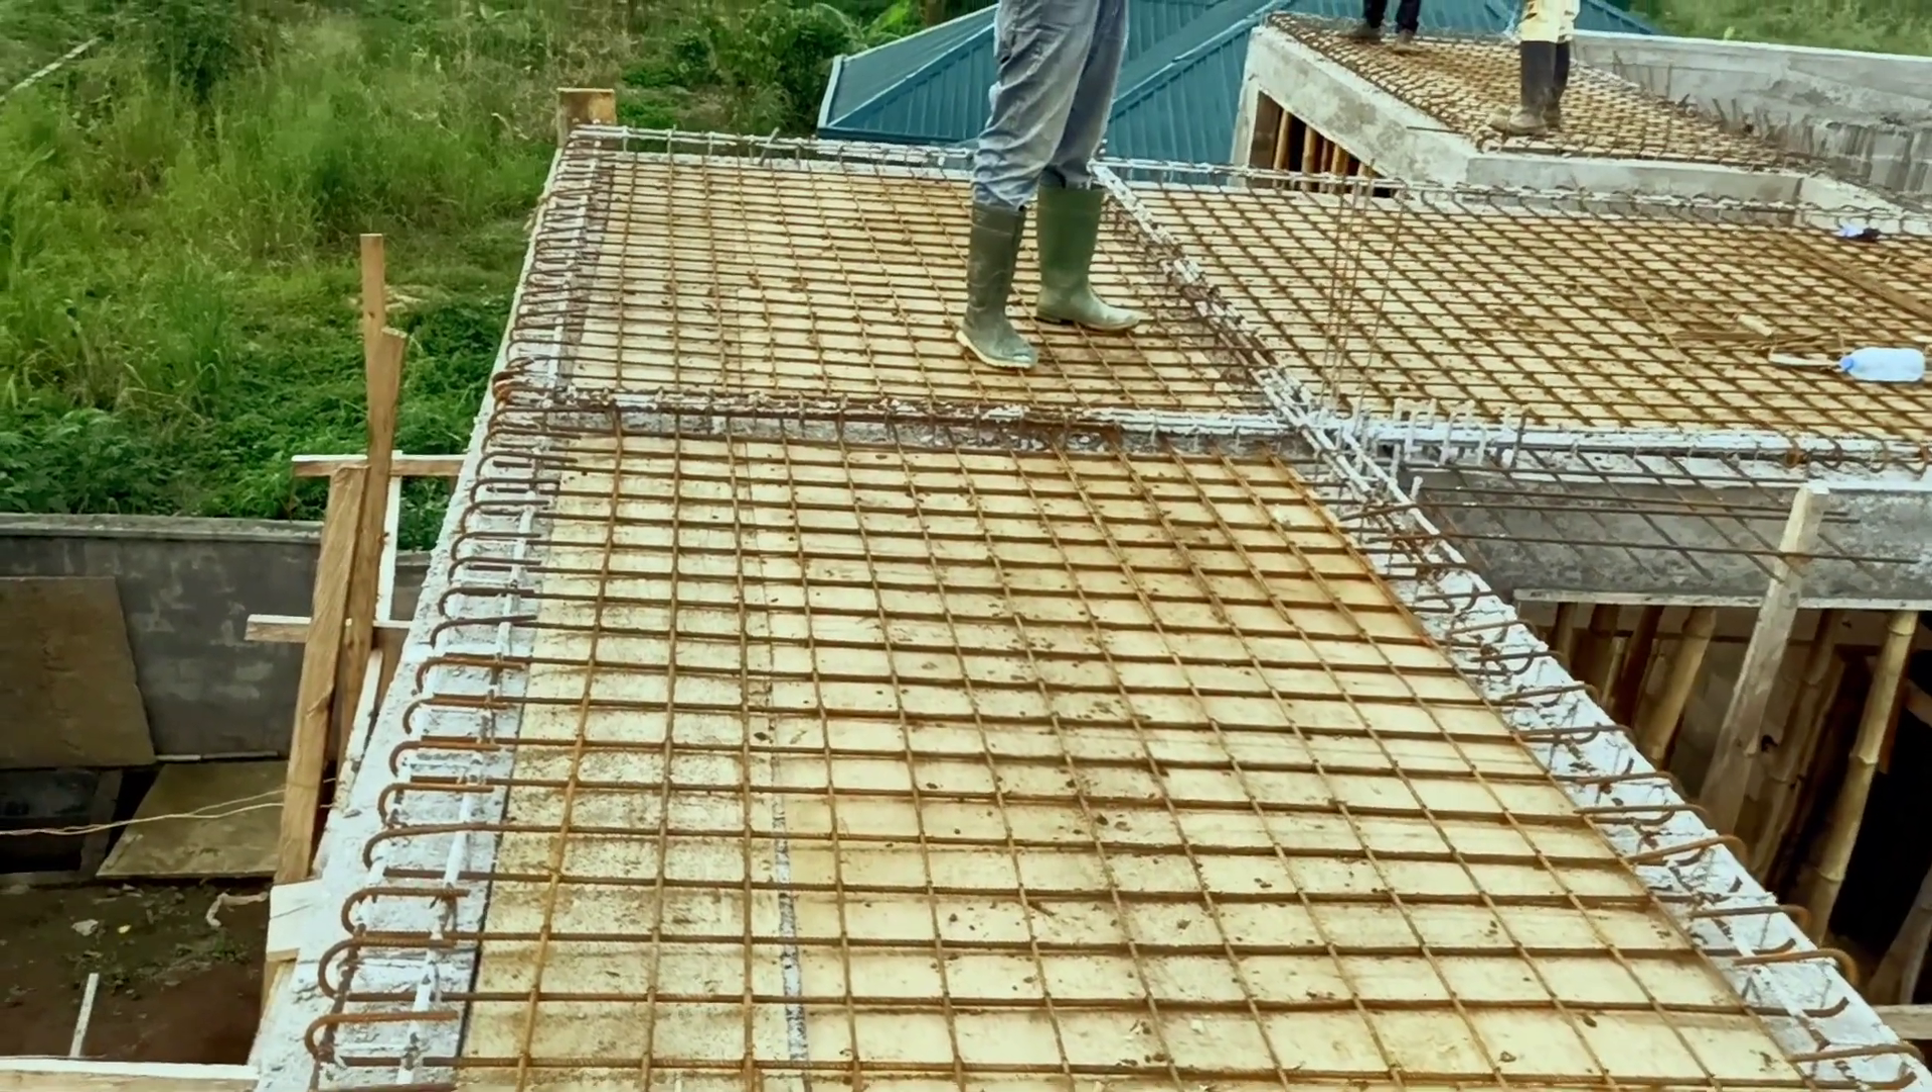So, we have been able to put the irons in position on all the L-forms, as you can see.